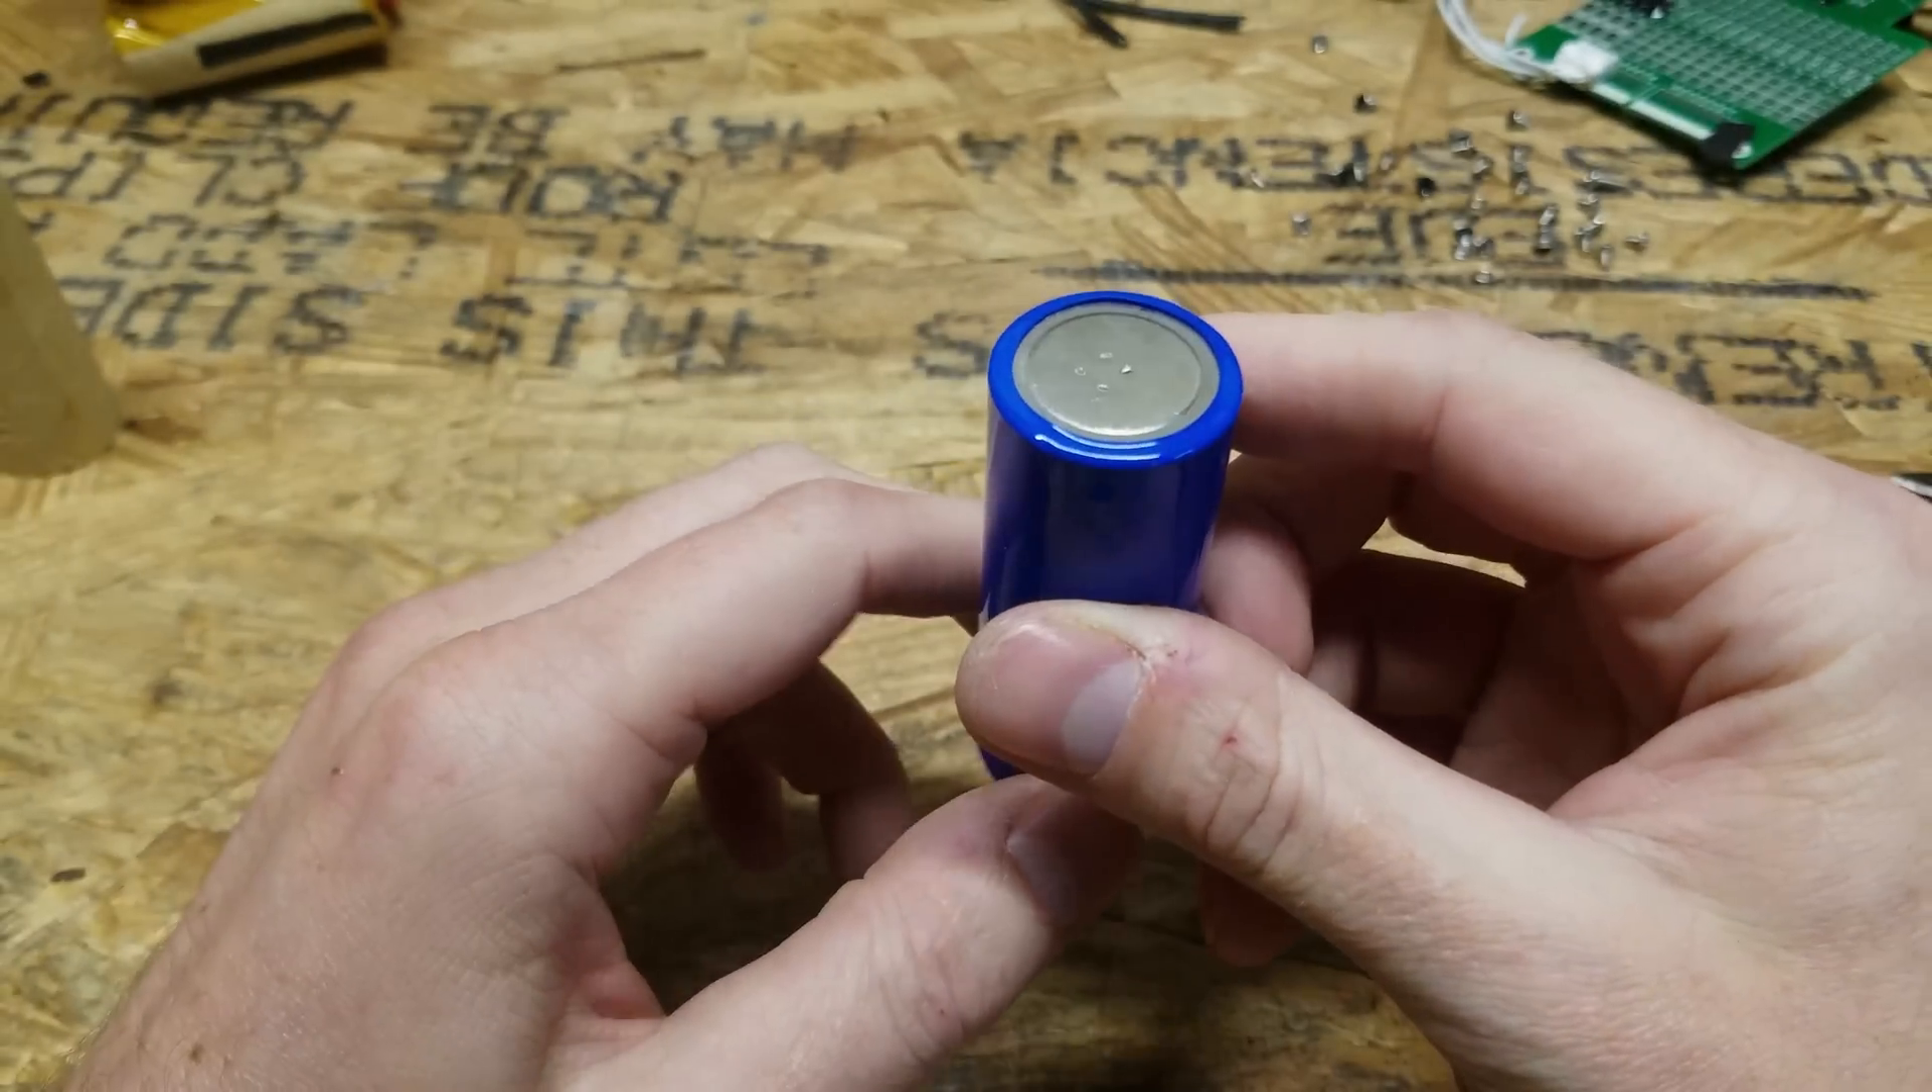So here we have a nicely wrapped cell.